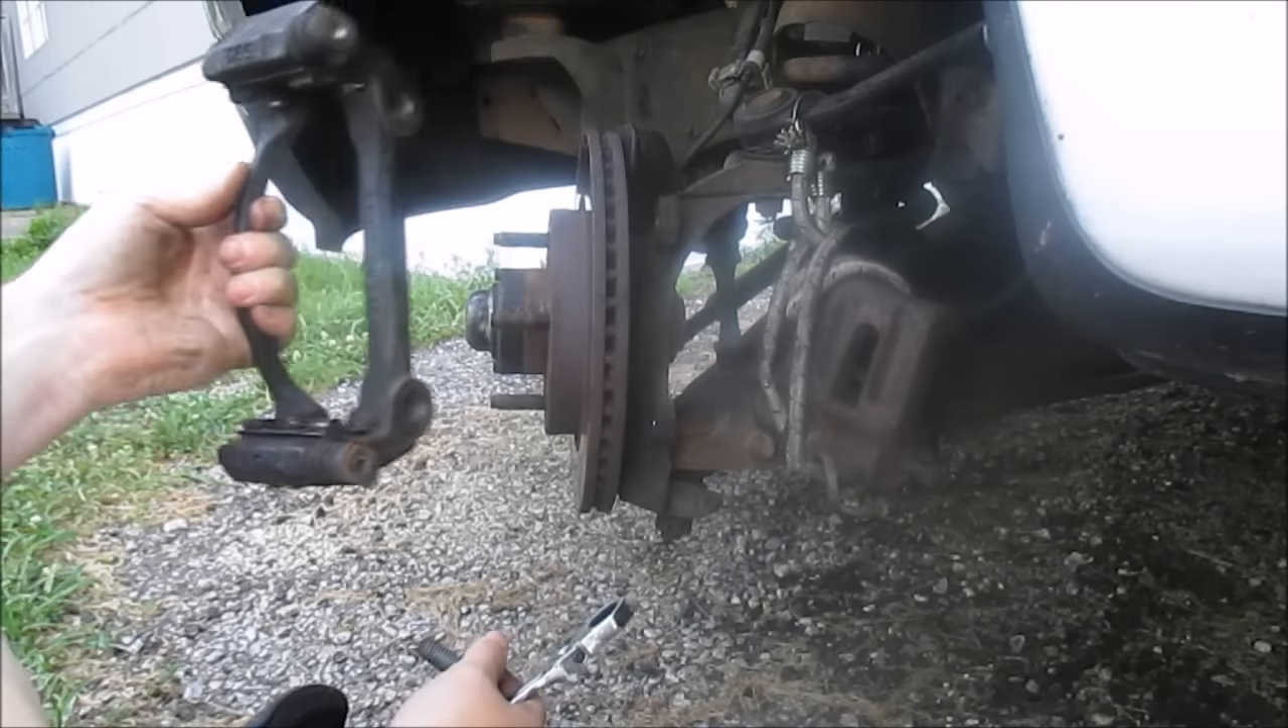And now I have the caliper bracket off.